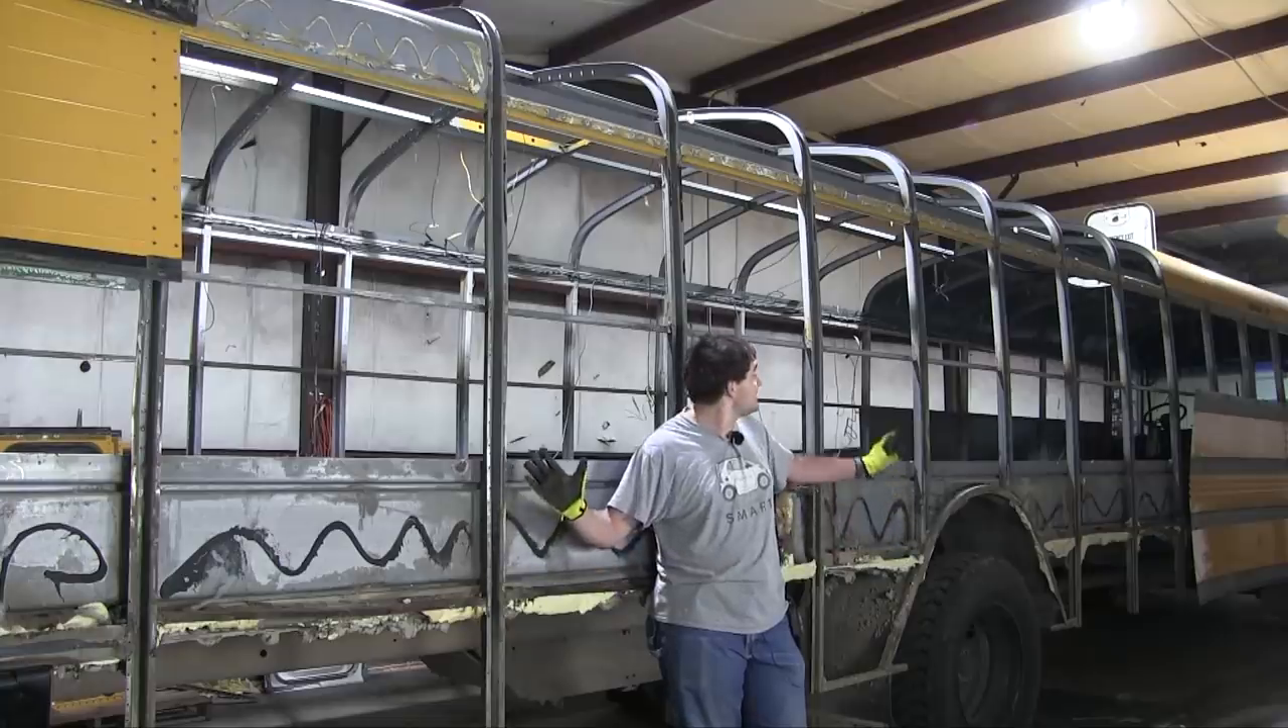The roof panels over what will be the load bay have now been removed and it took about five times longer than i was expecting it to.